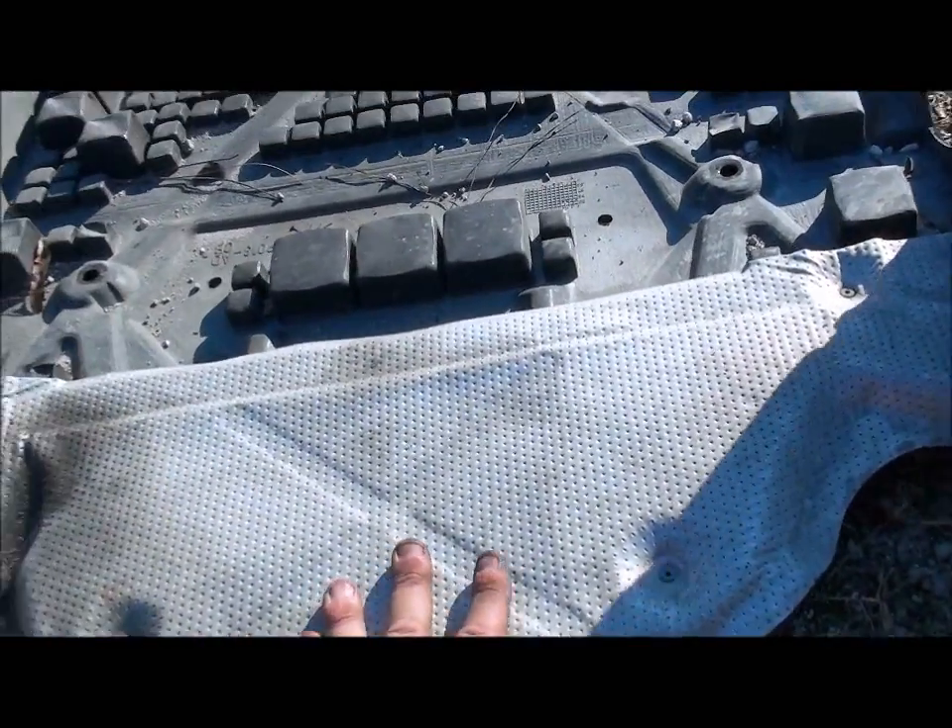All right so now we've got our belly pan out.